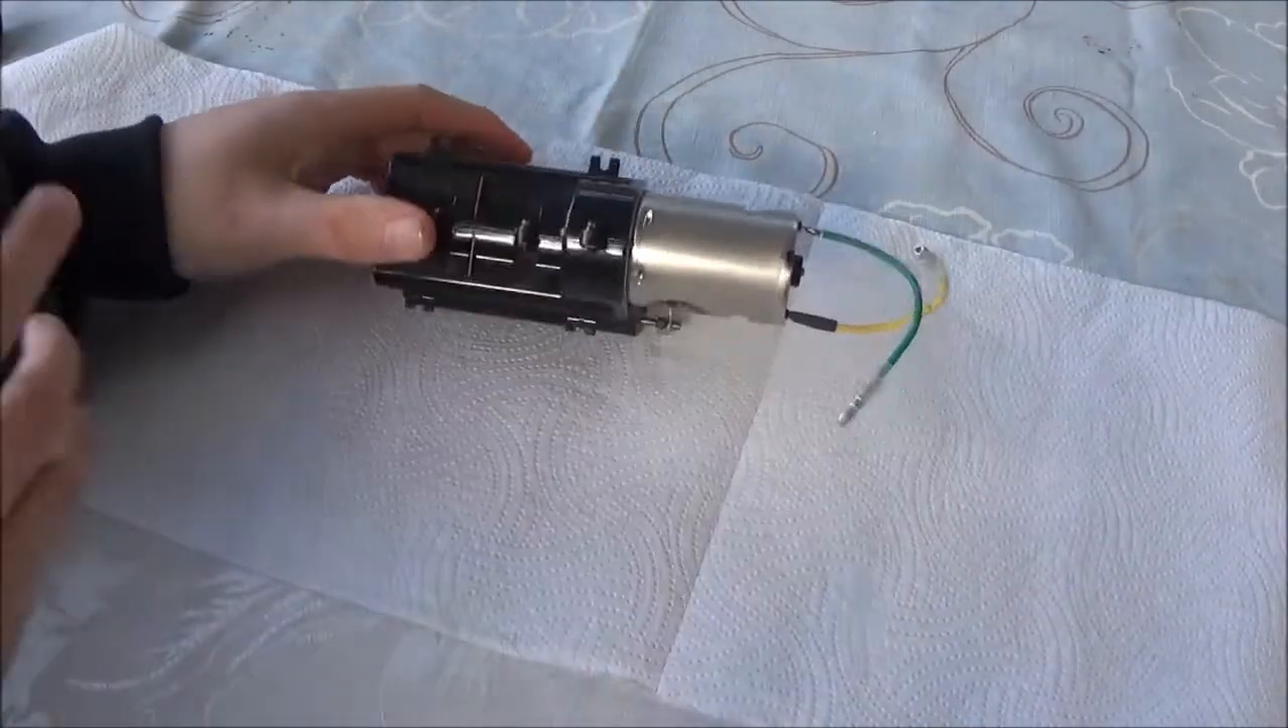OK, so I've got the gearbox out of the chassis.